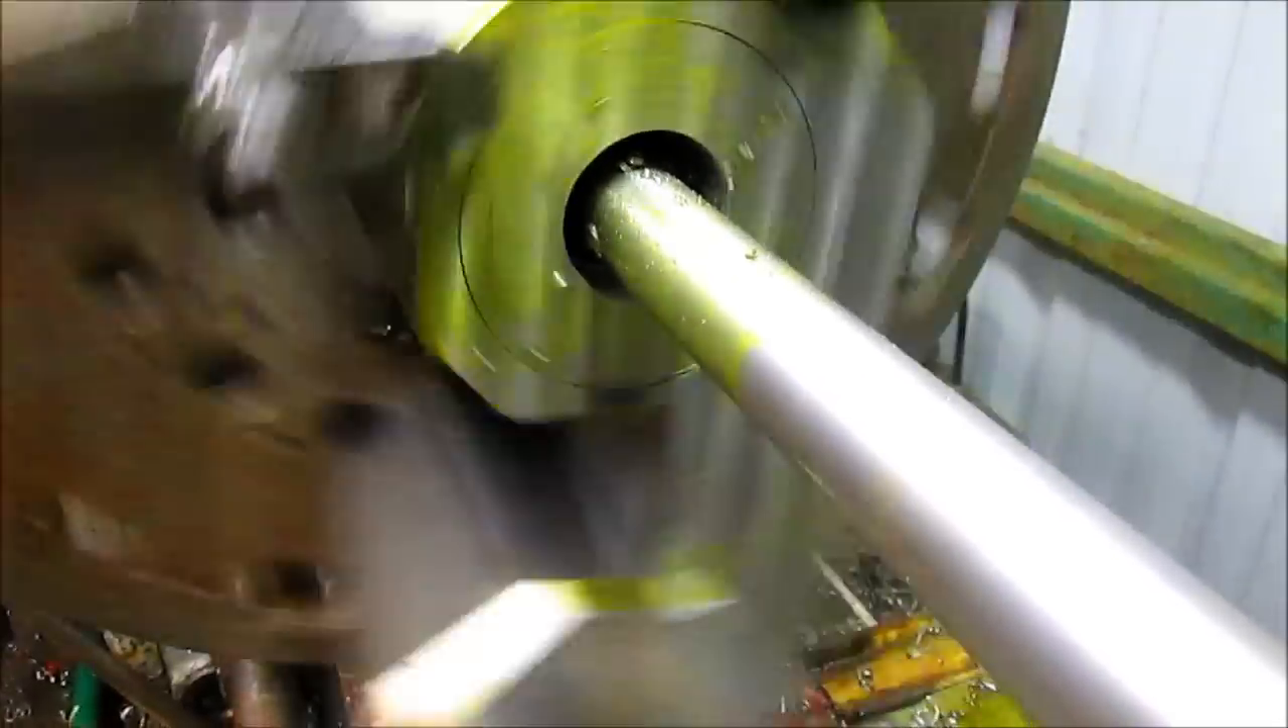Okay, we got the big bar in there now. It'll fit.